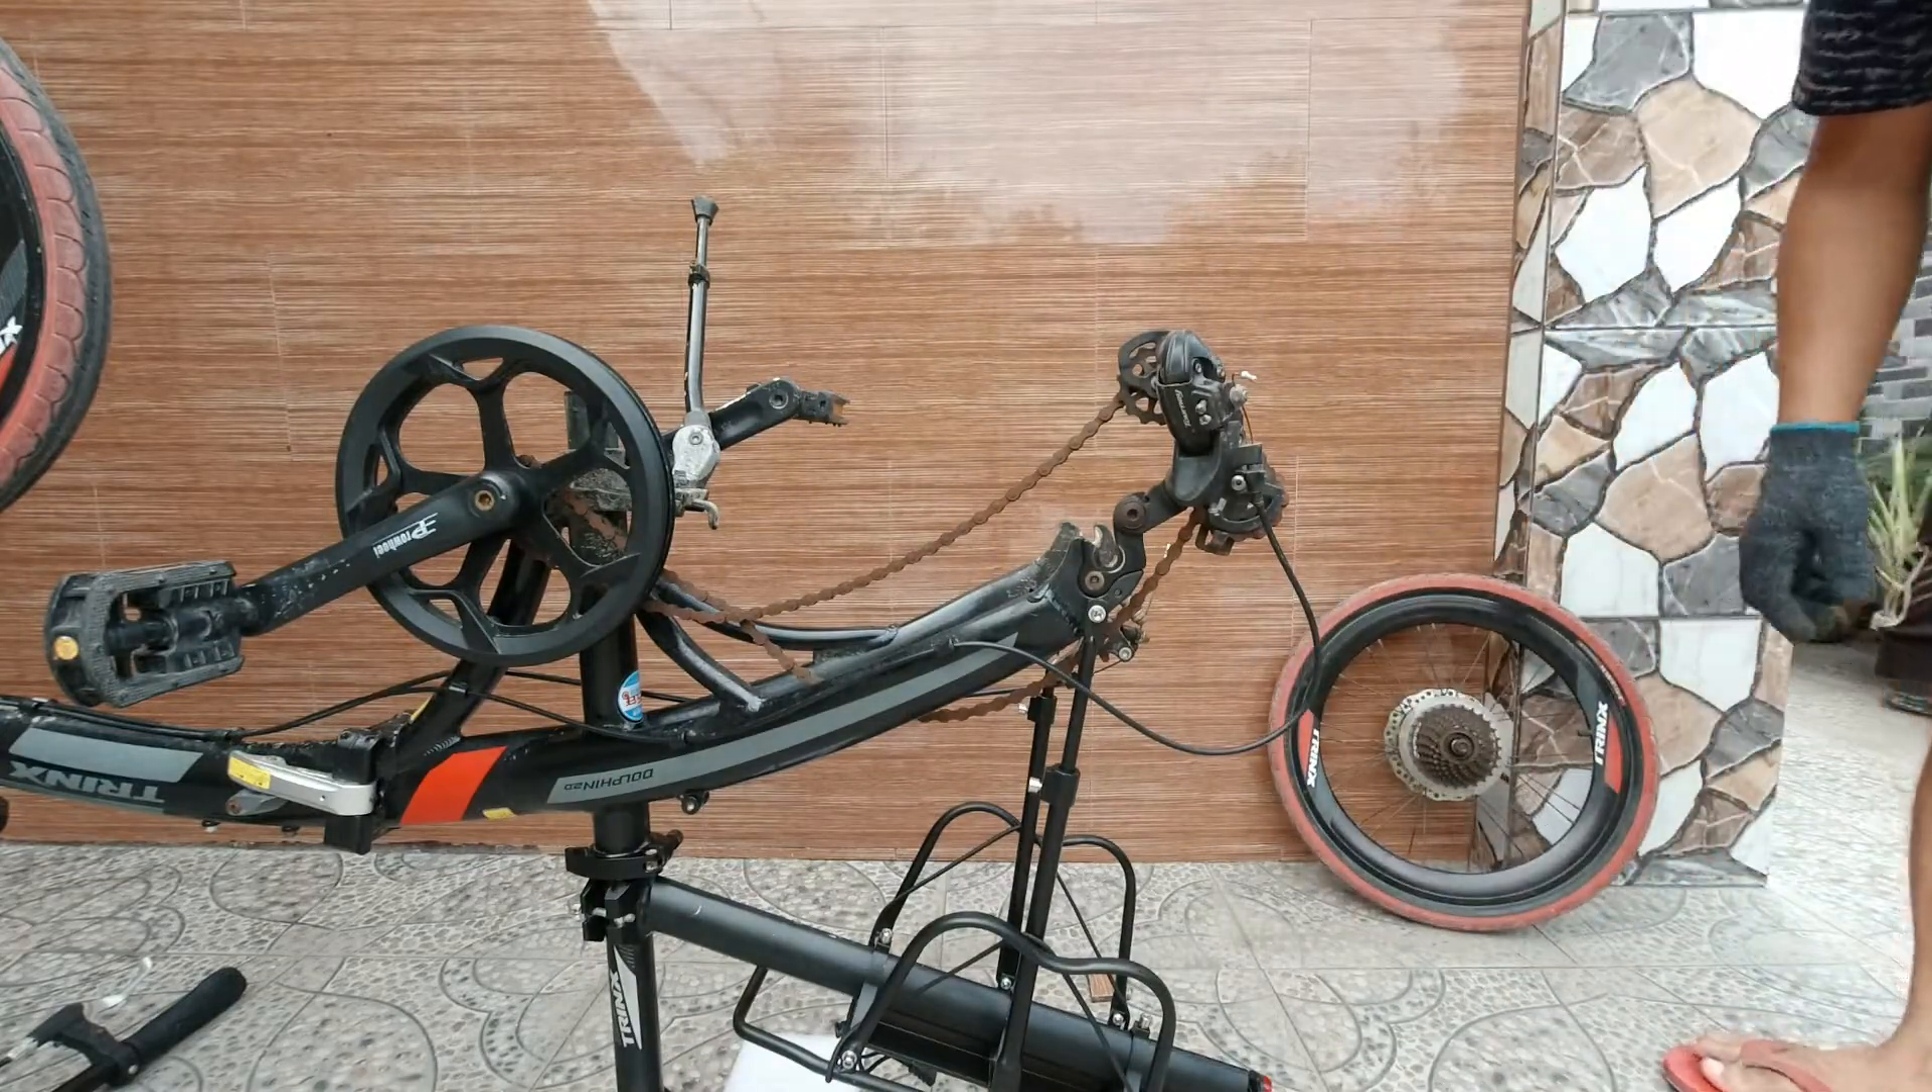The rear wheel is now removed.